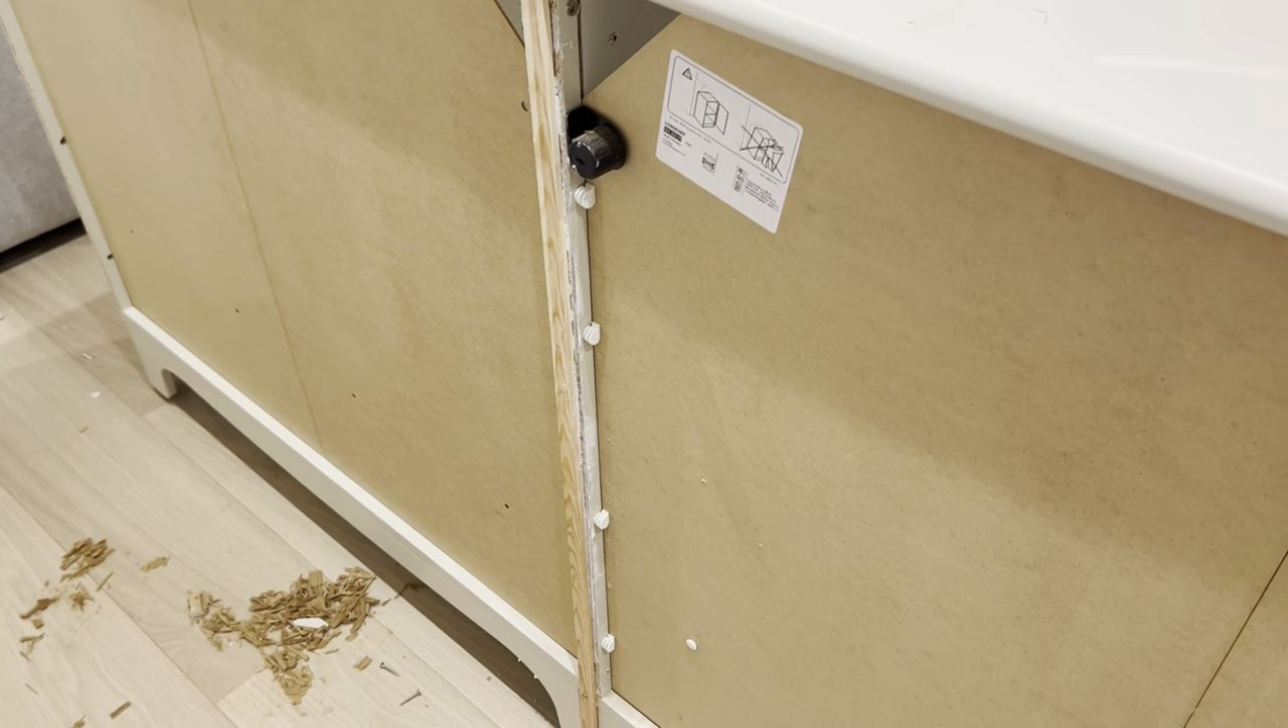Um i've just glued a strip on here just to cover the the join um and then i've sort of screwed it through the top here and underneath and it's pretty solid.